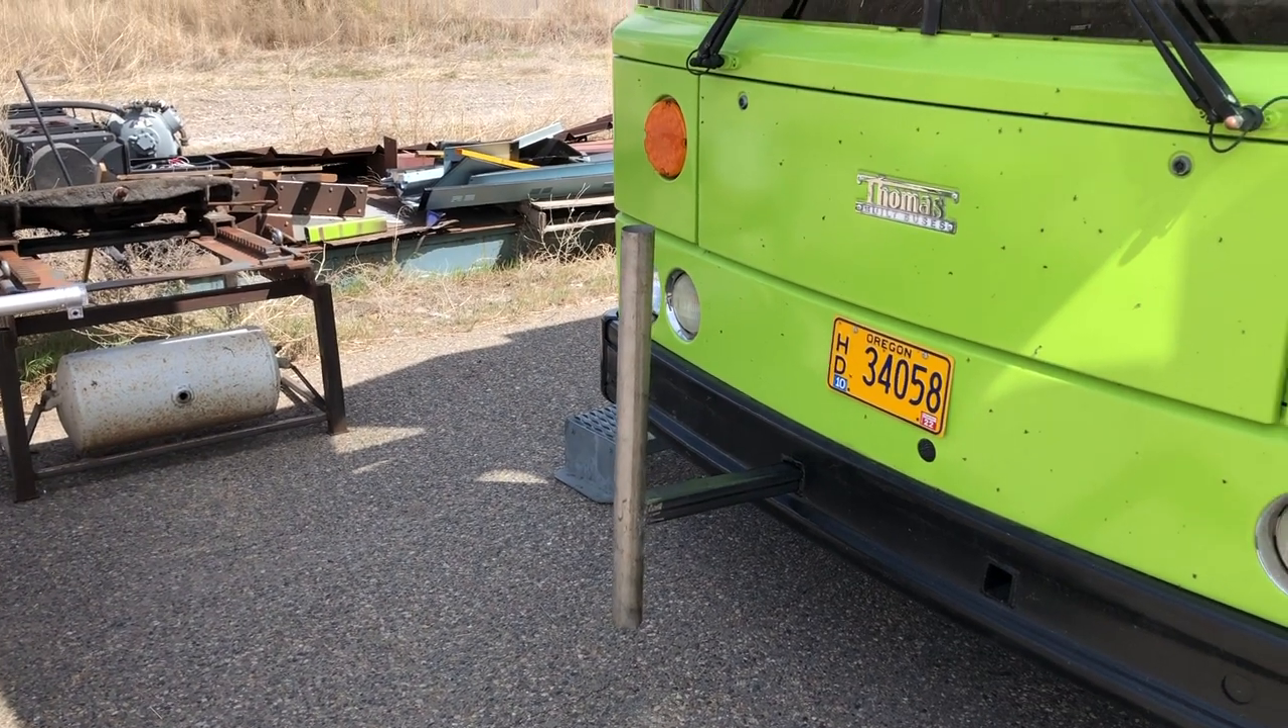Okay guys there's my flagpole holder and I'm very disappointed because it was a bitch to get that thing level because the bus the receiver was just built into the framework that was there.